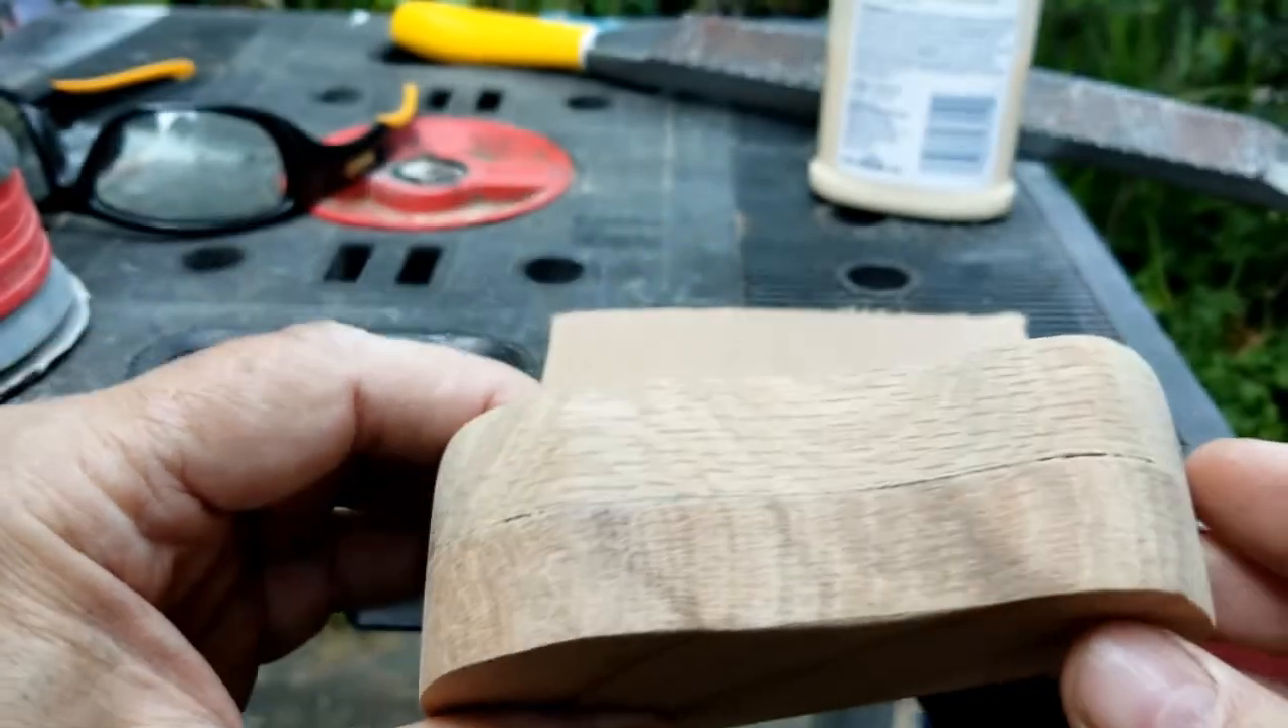All right, so I got the basic shape, sanded down, but there's still a few little gaps between the two pieces, so I'm going to make a little bit of wood paste and fill them in.